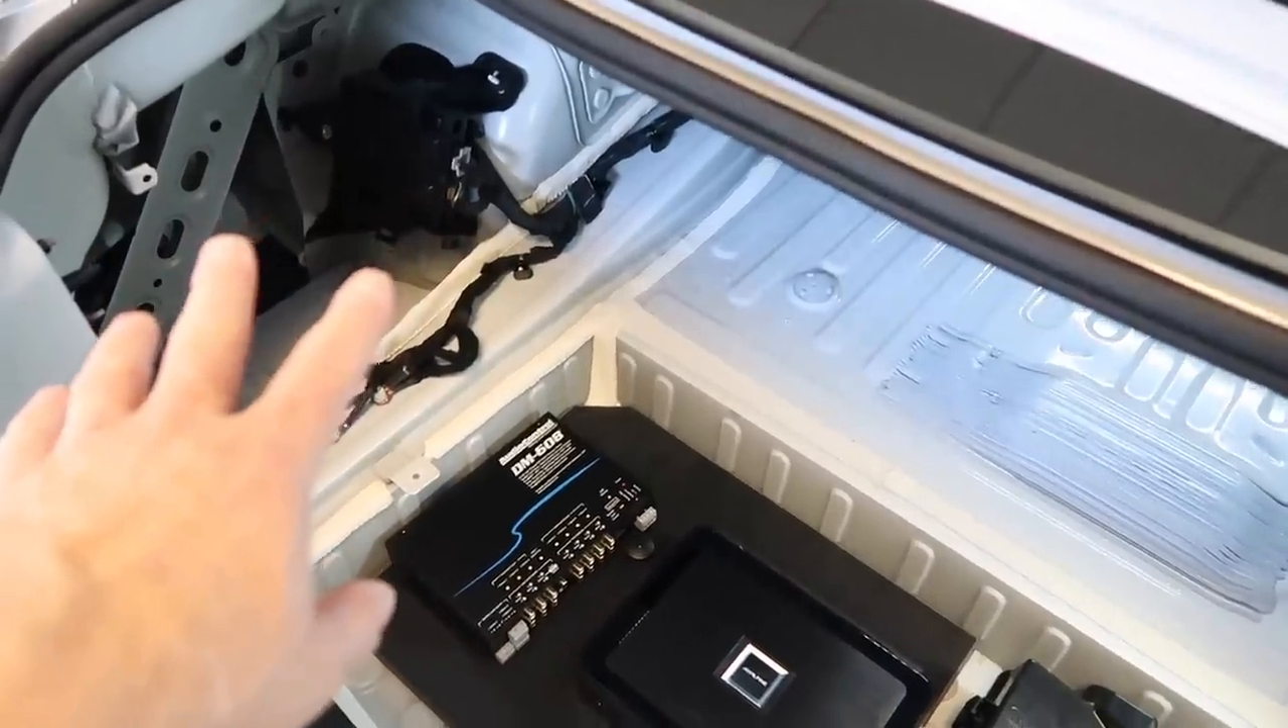I have the amp board made. So we have all the side panels out. There's a ton of space here that is just totally wasted.